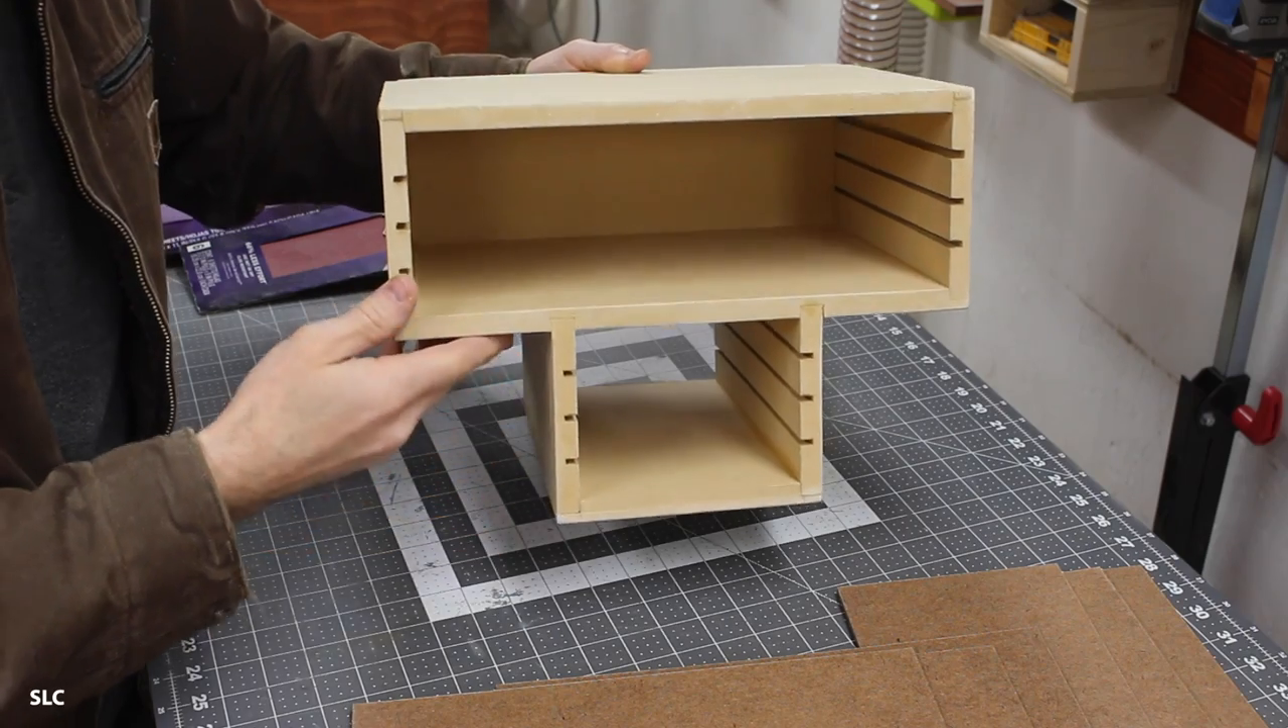So I built these boxes and added a little additional piece on the bottom.